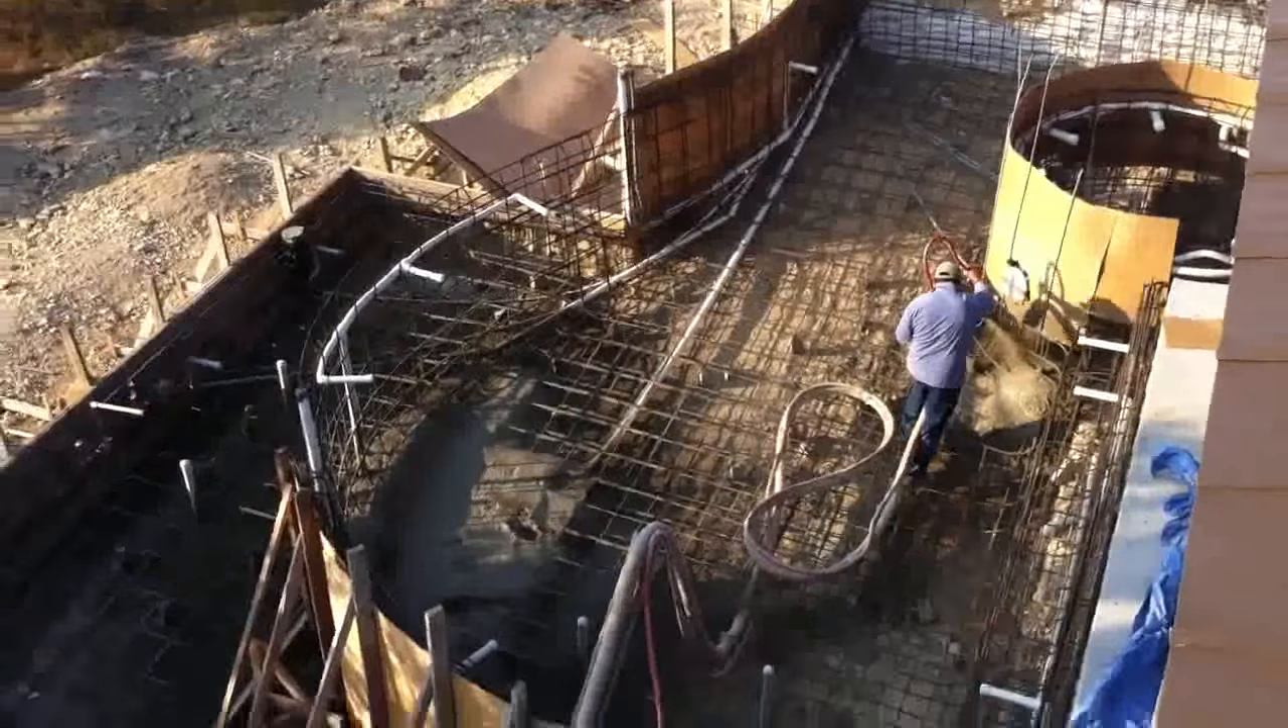As you can see all of the rebars already been installed and formed up.